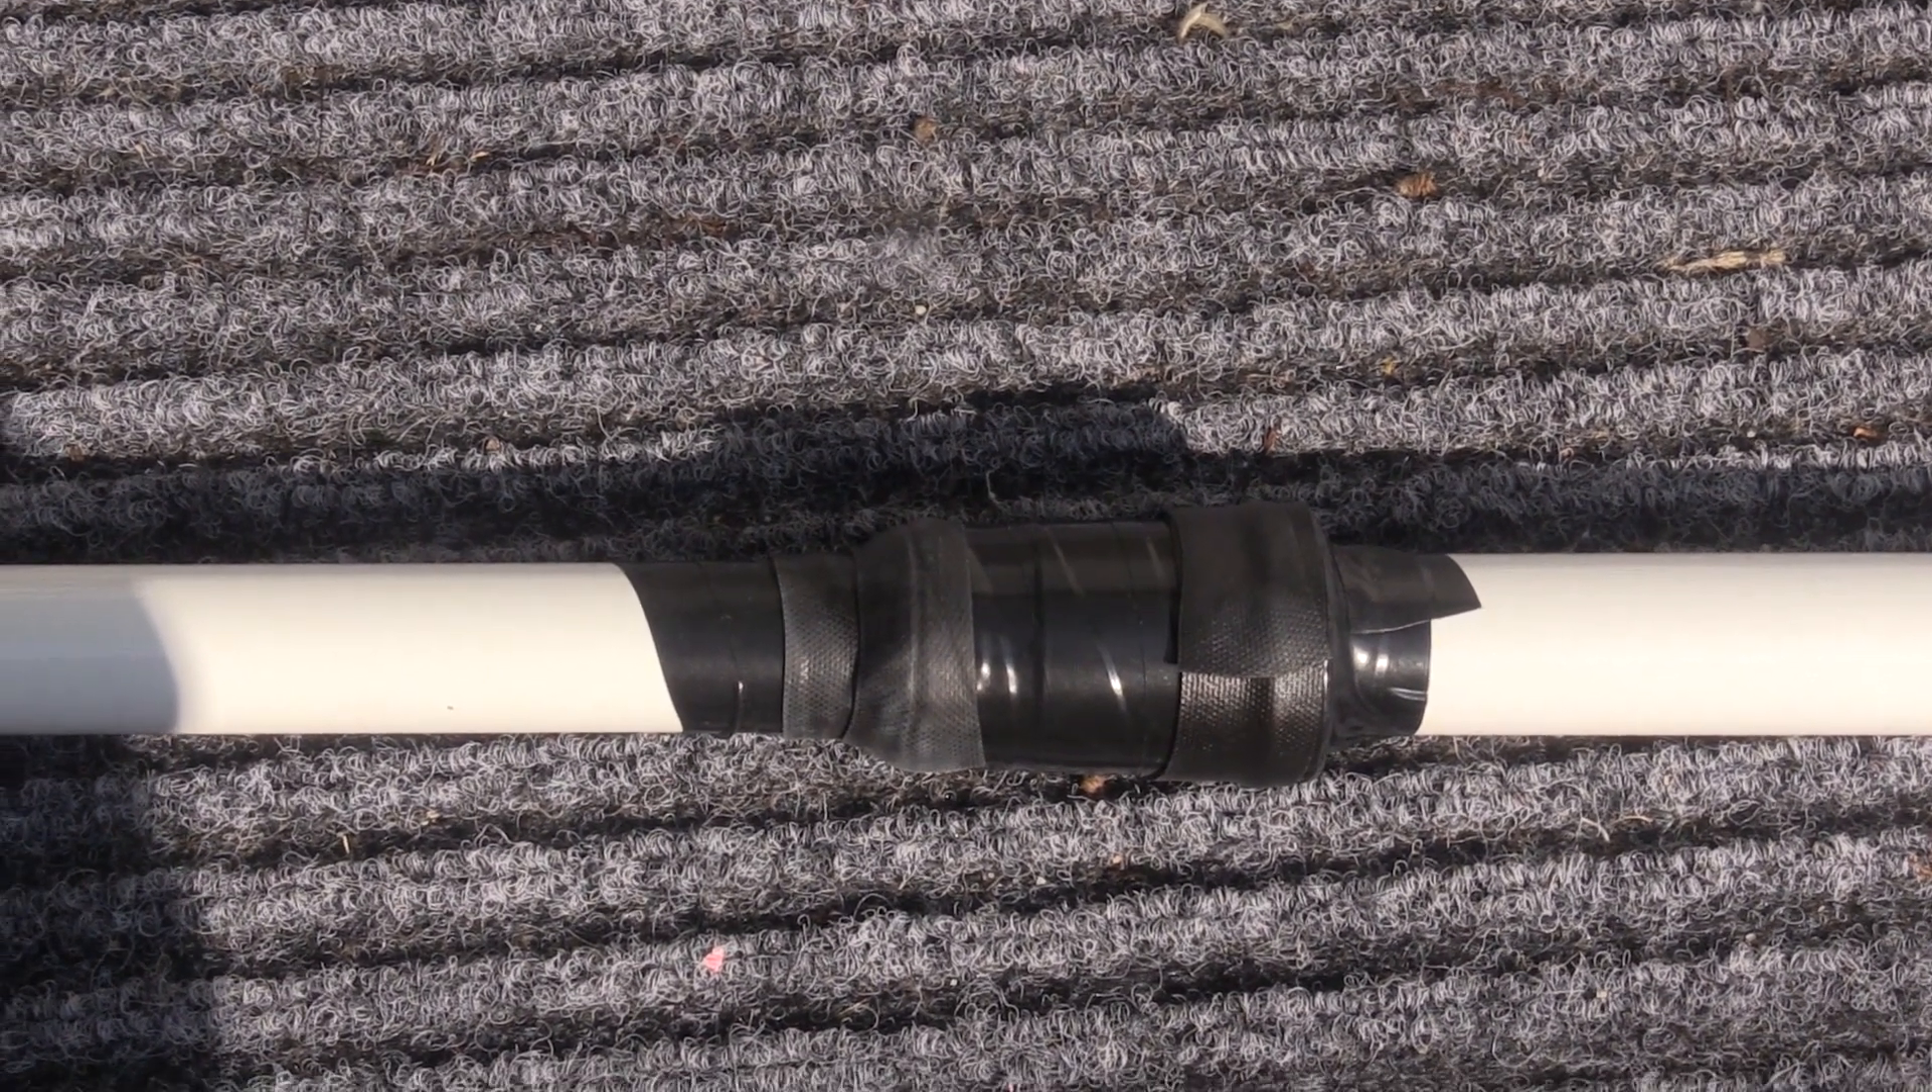As an added protection at the joints where the top, center, and lower sections screw together, I went ahead and sealed them off with electrical tape.